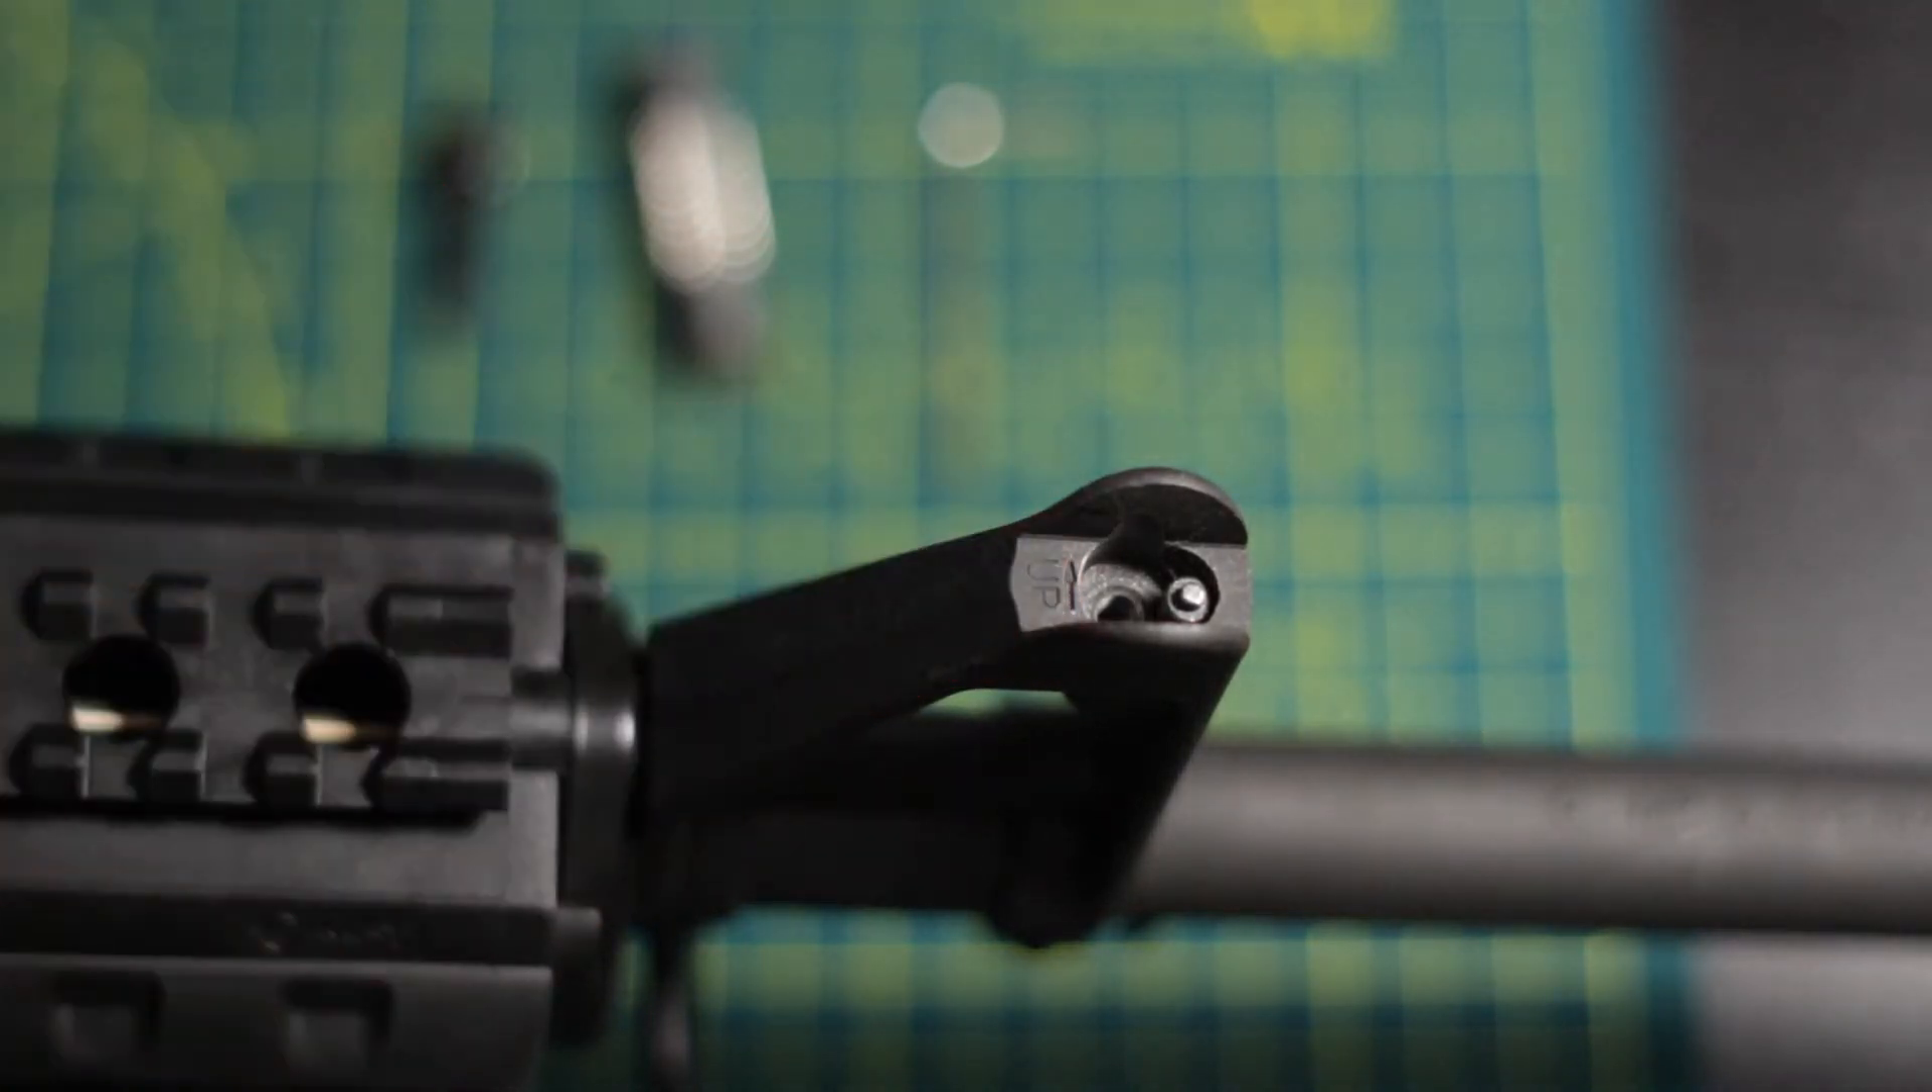The factory sight post has already been removed.